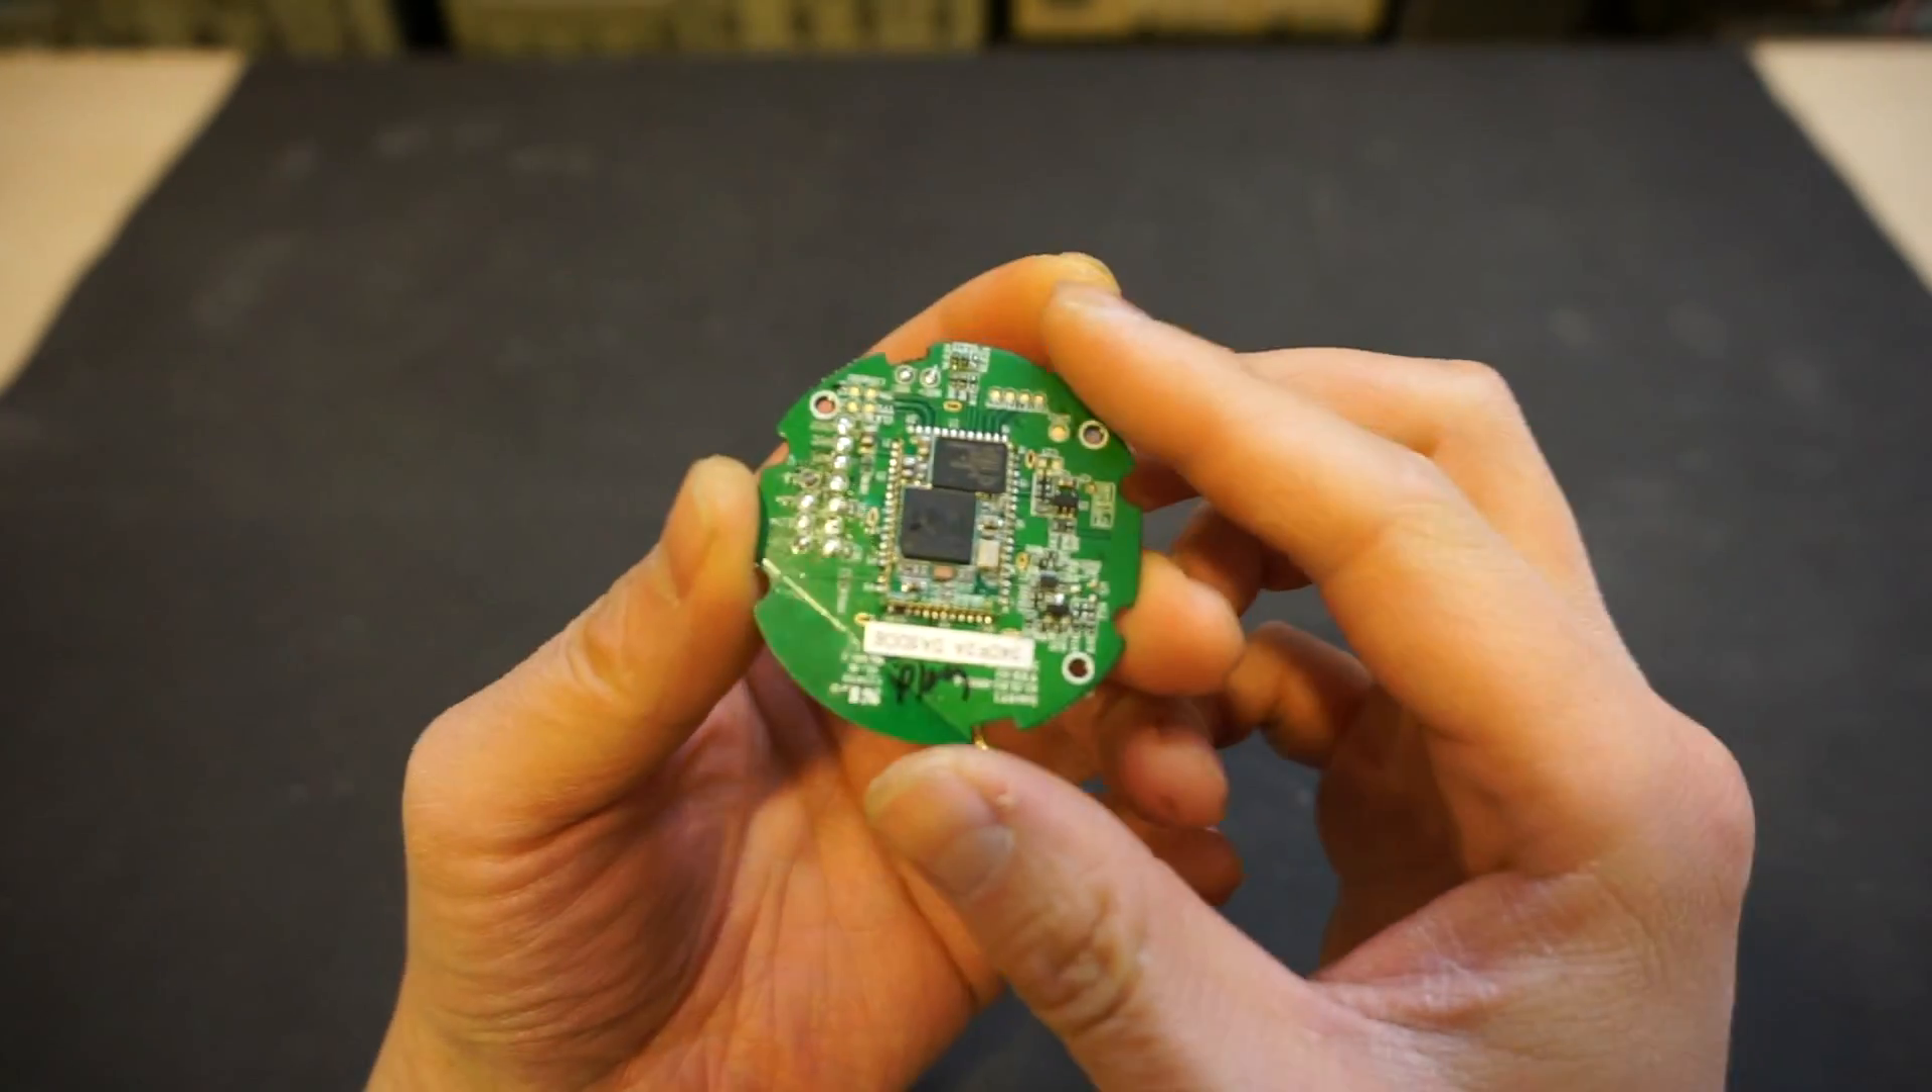Okay so i ended up spending a lot of time trying to get the glued part off and so finally i was able to get the circuit board out.